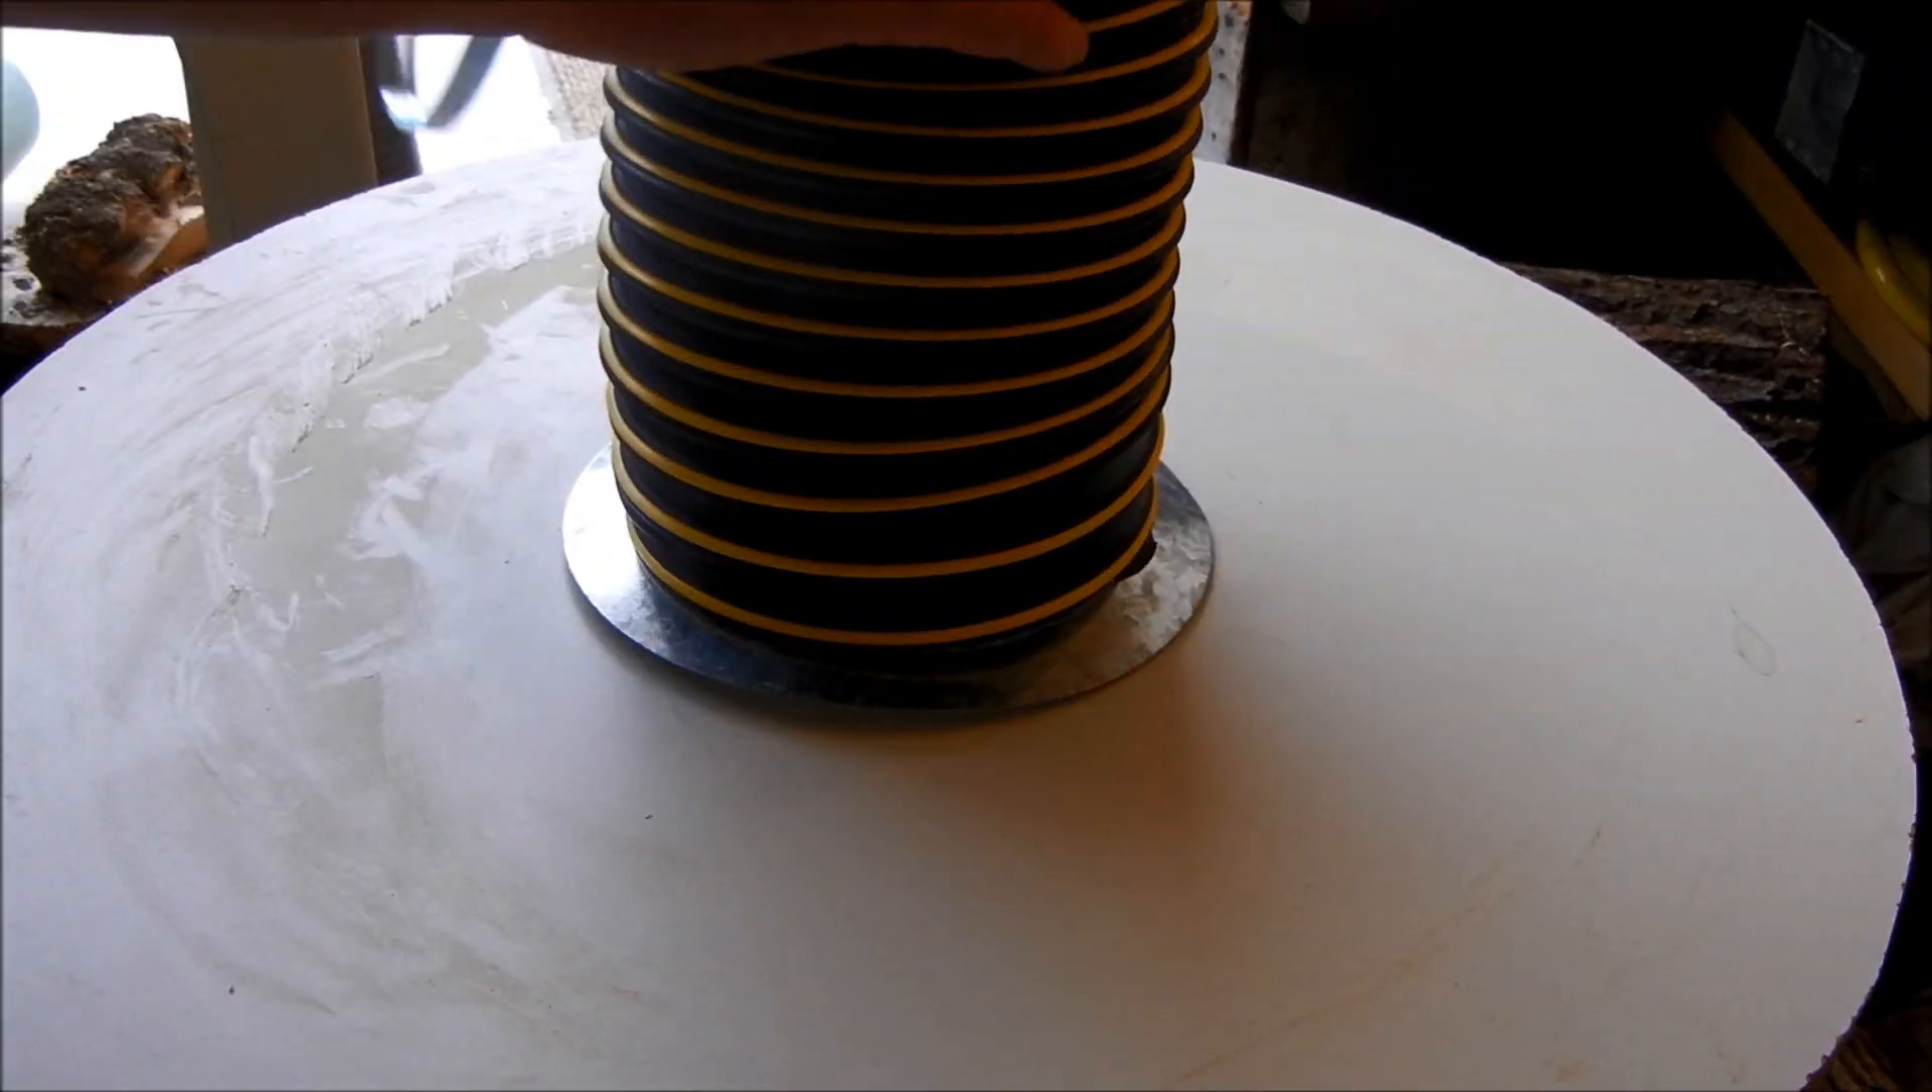Now I've got my super fun flexi hose on there.